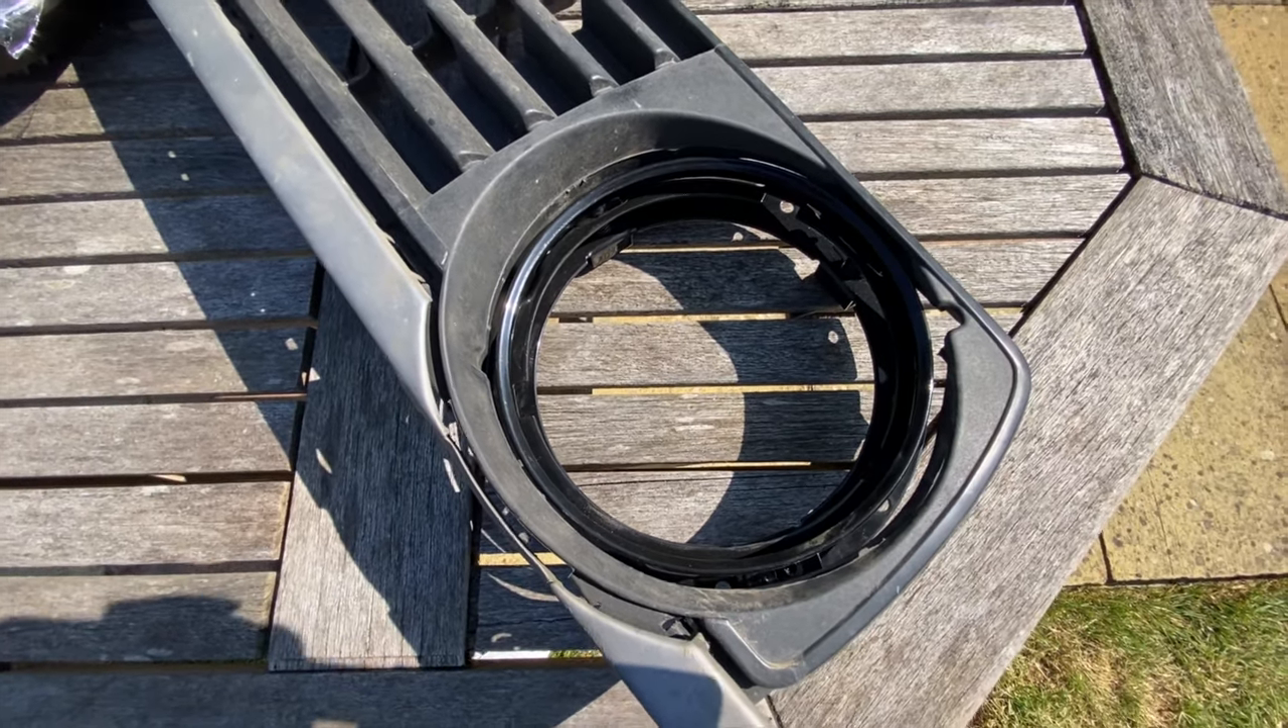Now as you can see the mounting ring actually fits quite nicely in the headlight aperture of the grille.